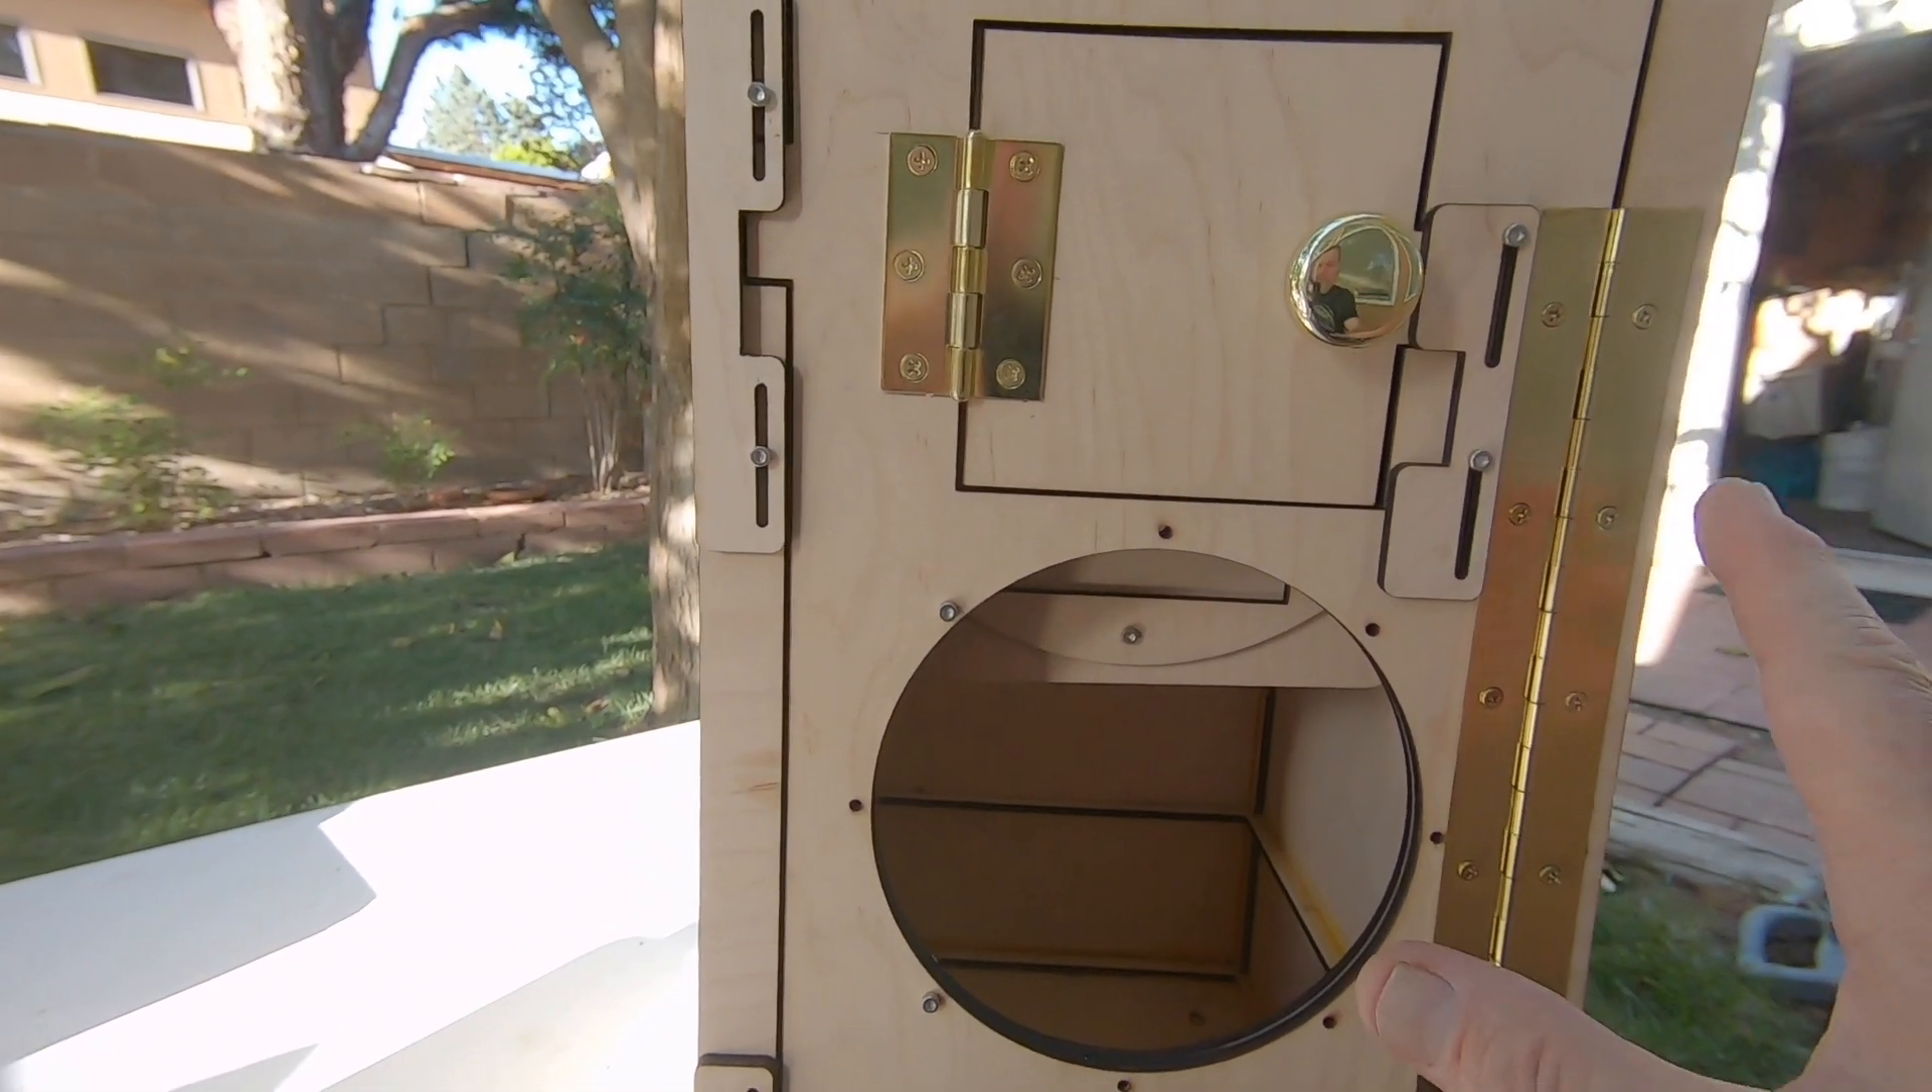Well at this stage of the build the body is all put together.